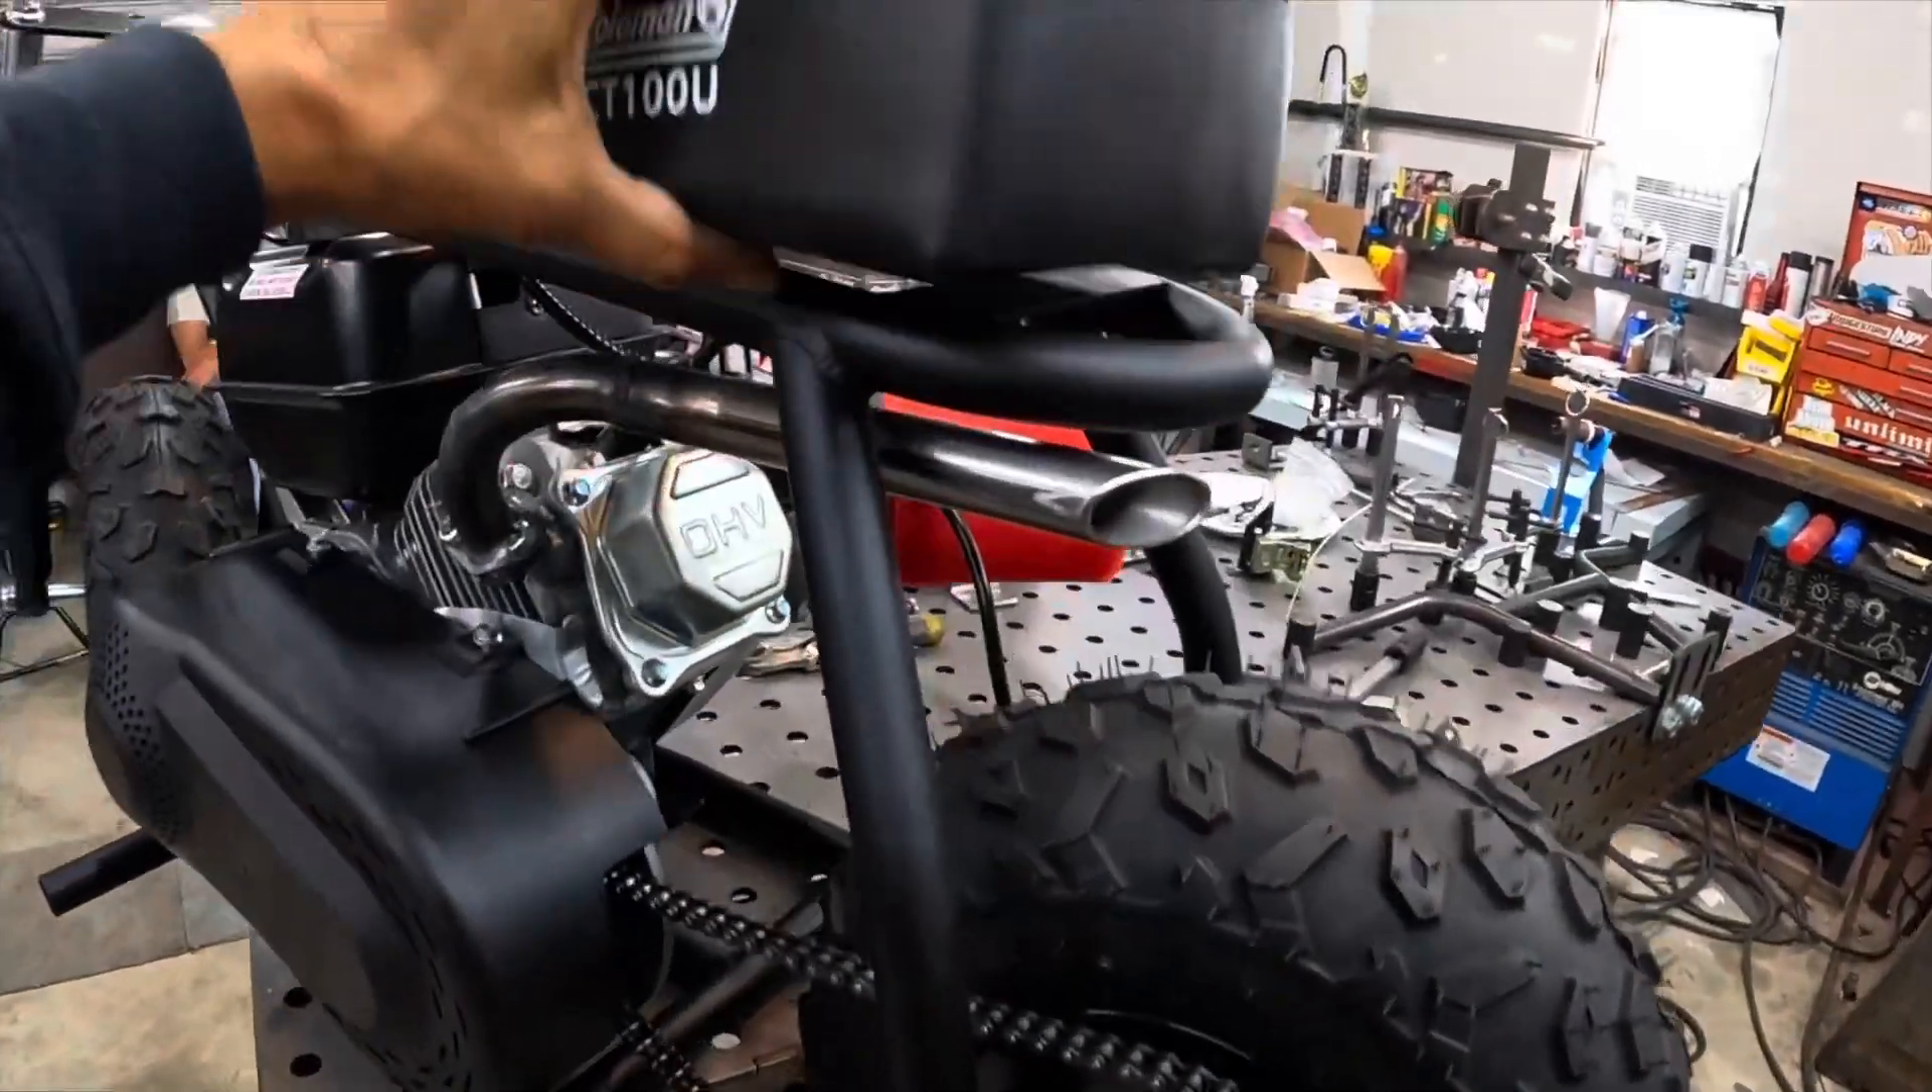Slipped the exhaust on and i just gotta mount the seat.